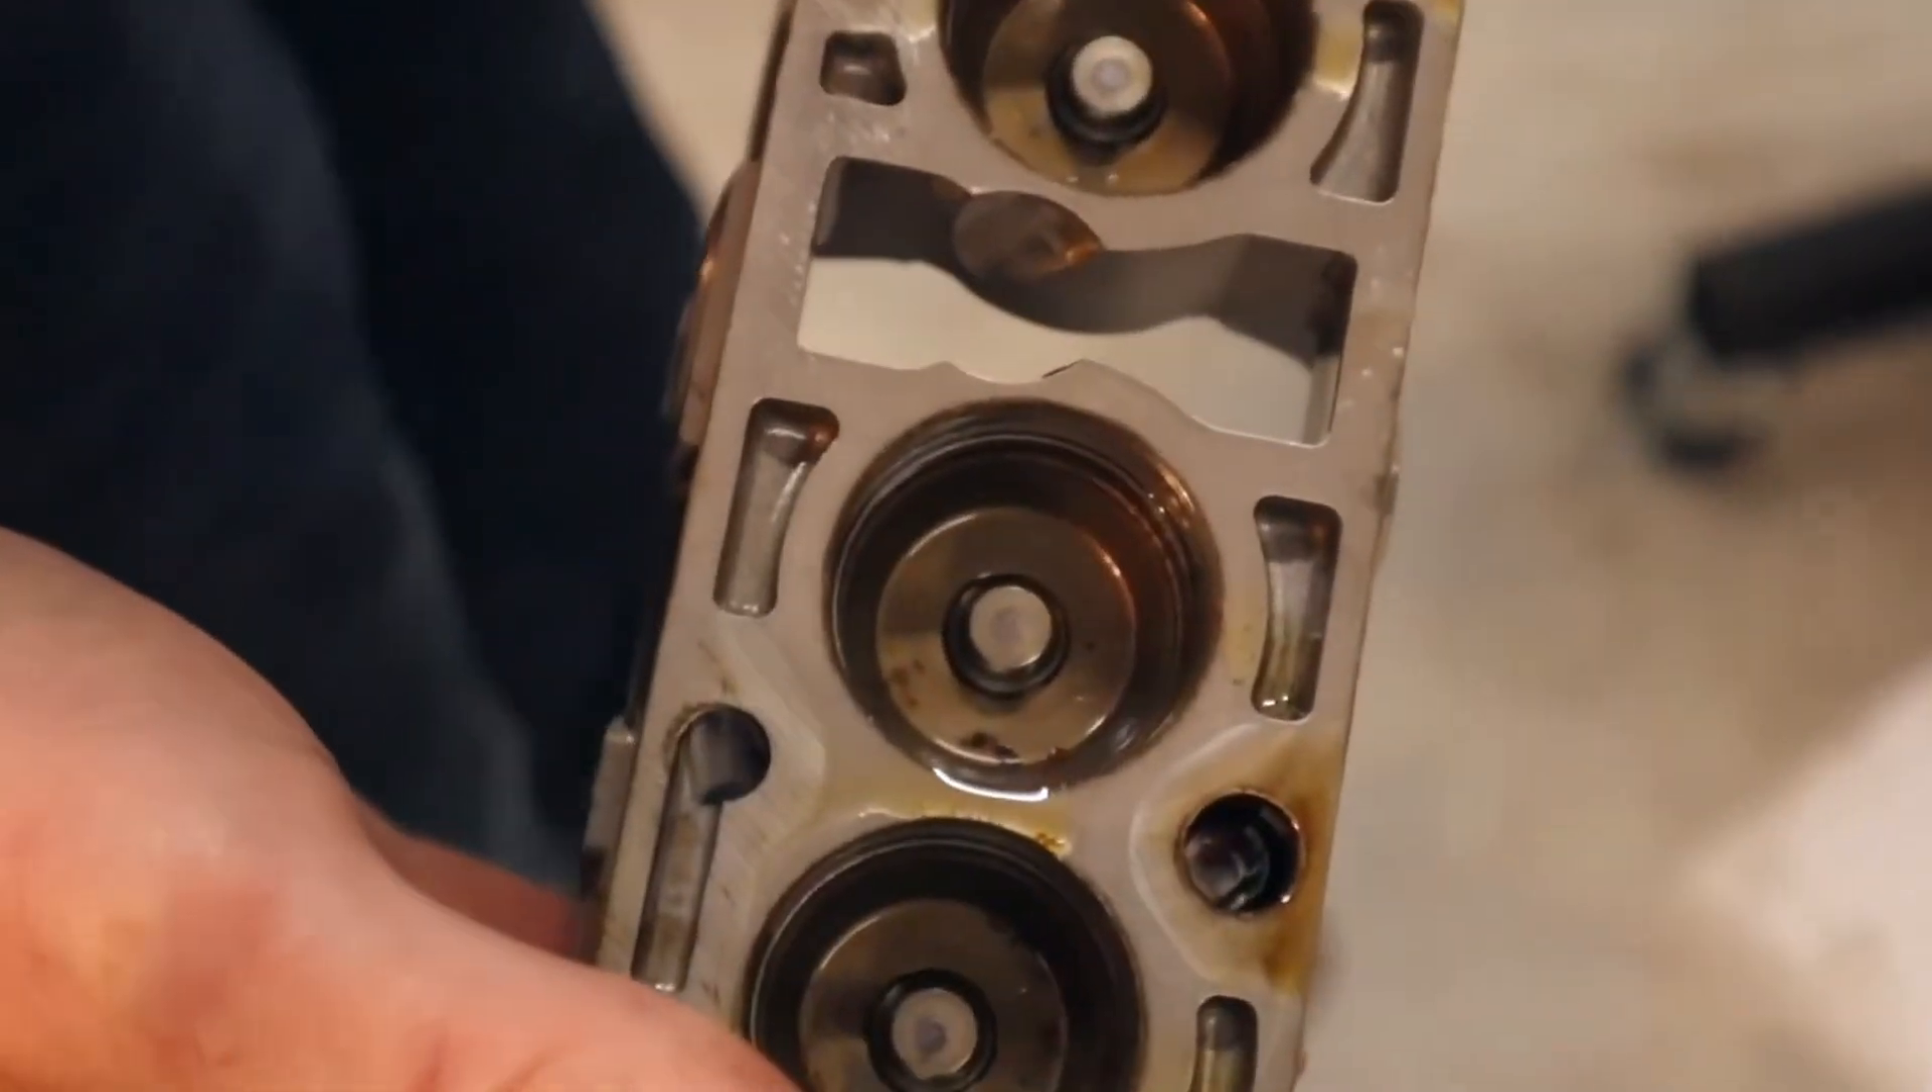All right, we've got all of our lifters still in there.